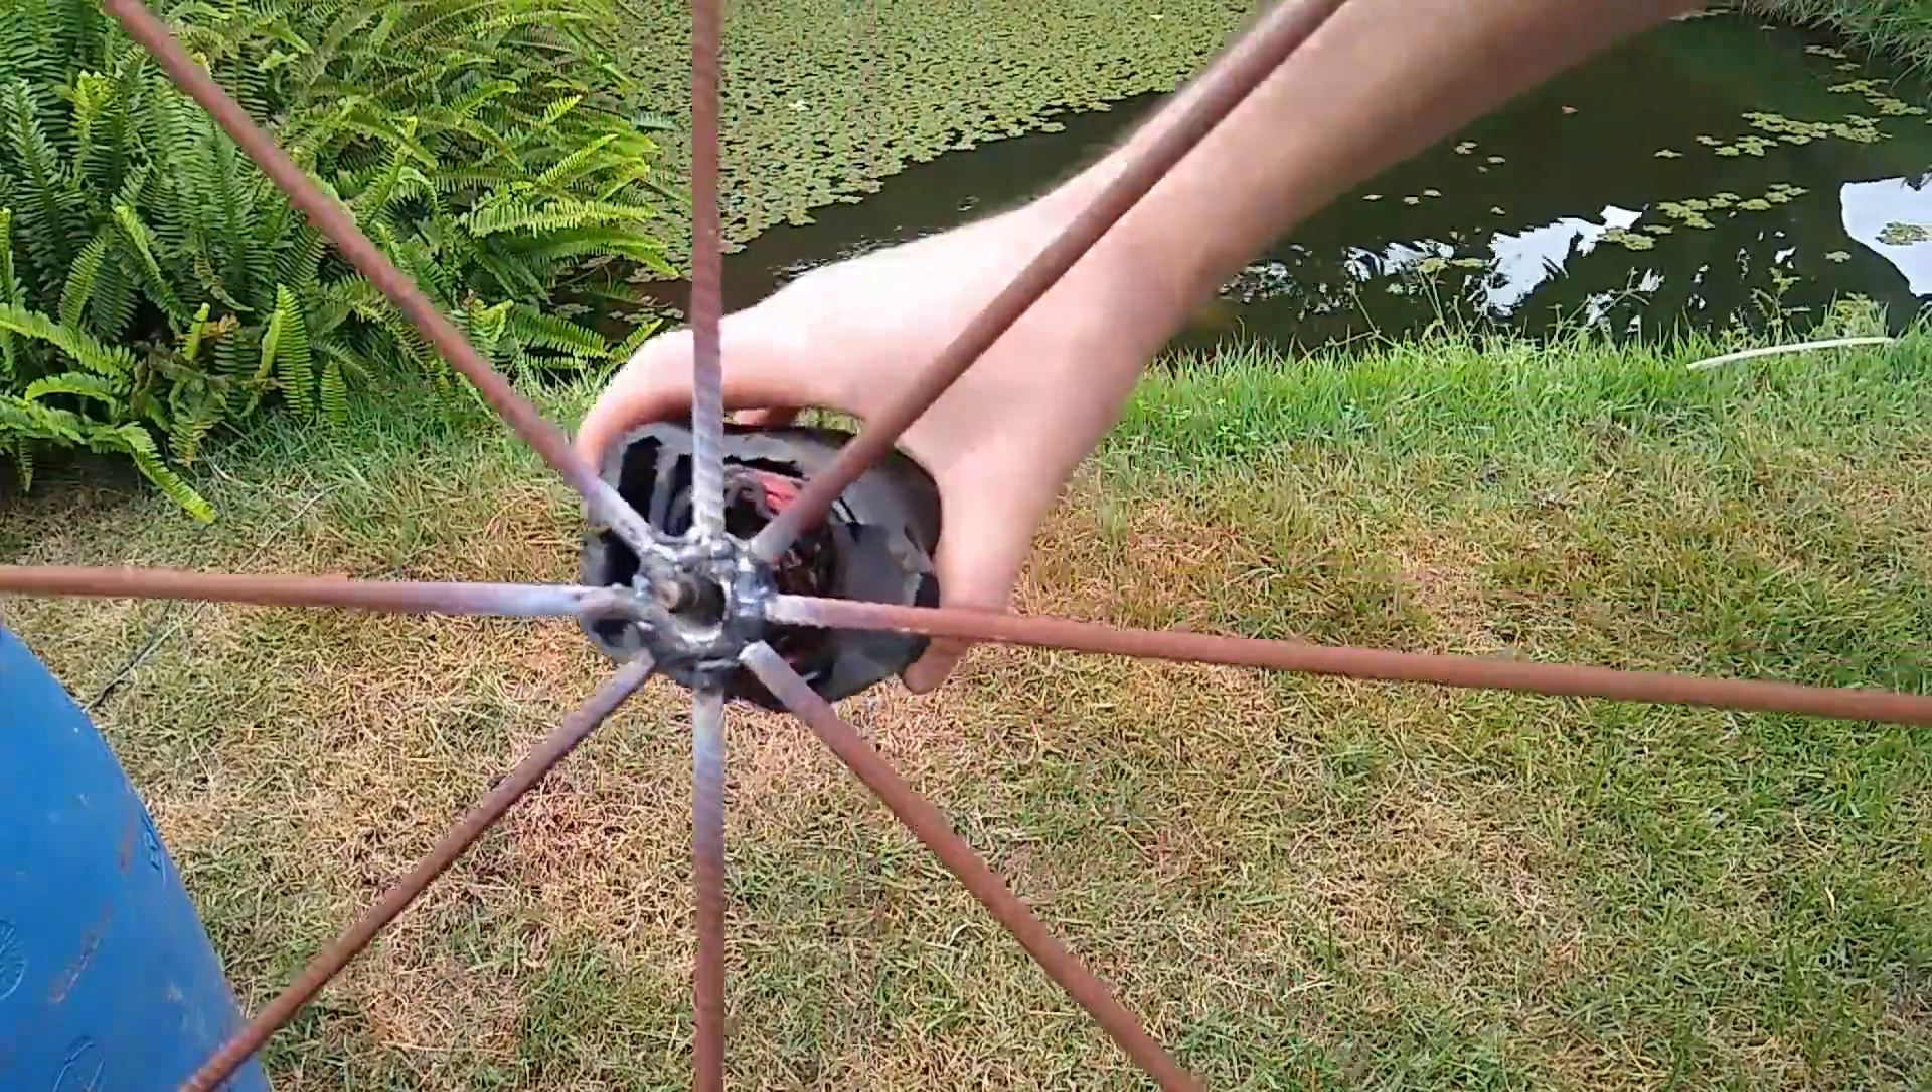Soldei aqui, então, o esqueleto da nossa hélice. Ficaram oito hastes de ferro soldadas.